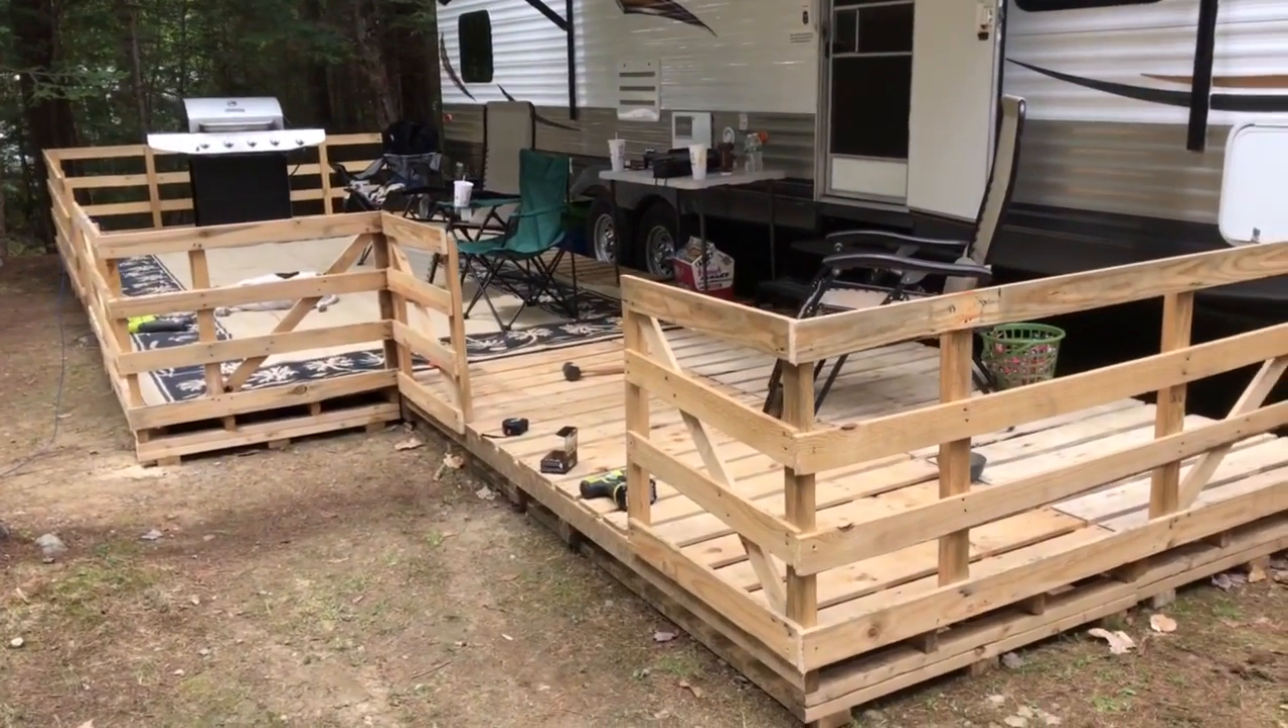Alright so I put the last of my railings up and this is a free deck I got this it's all pallets and they're actually crates got all the sides off the crates and went together real fast.